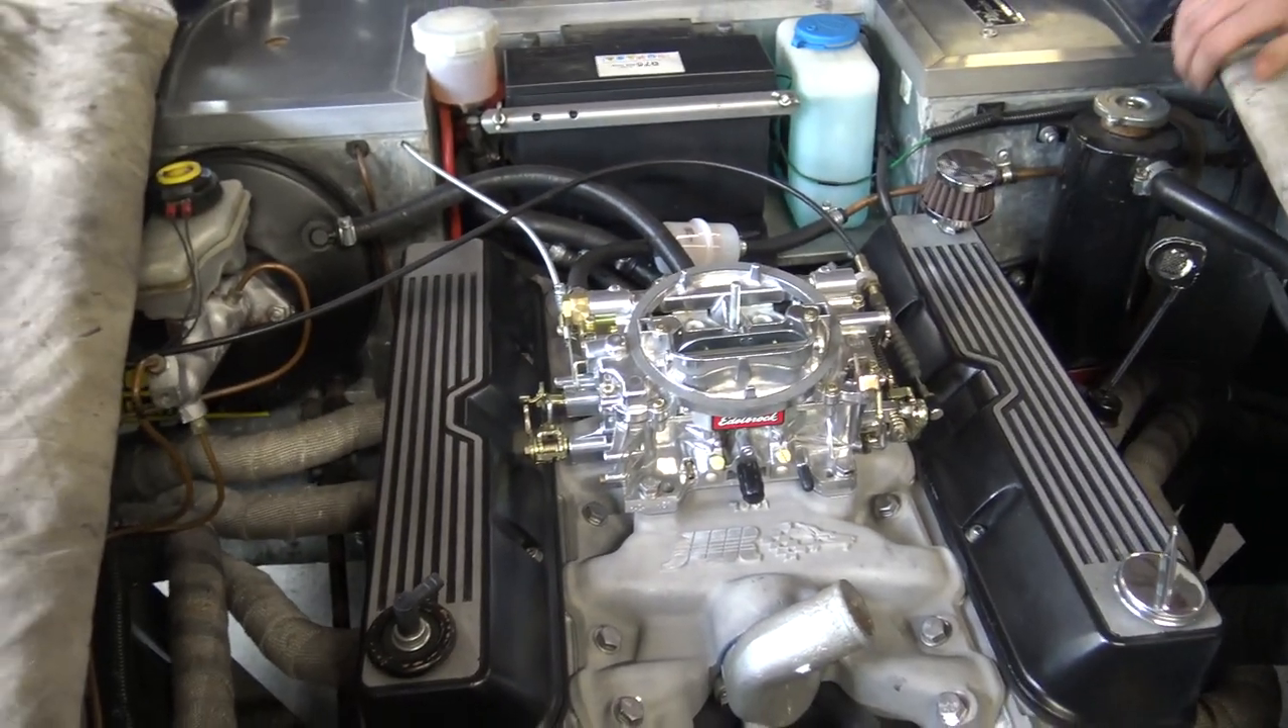So in terms of actually installing a carburetor, we're done with exception of the air cleaner.